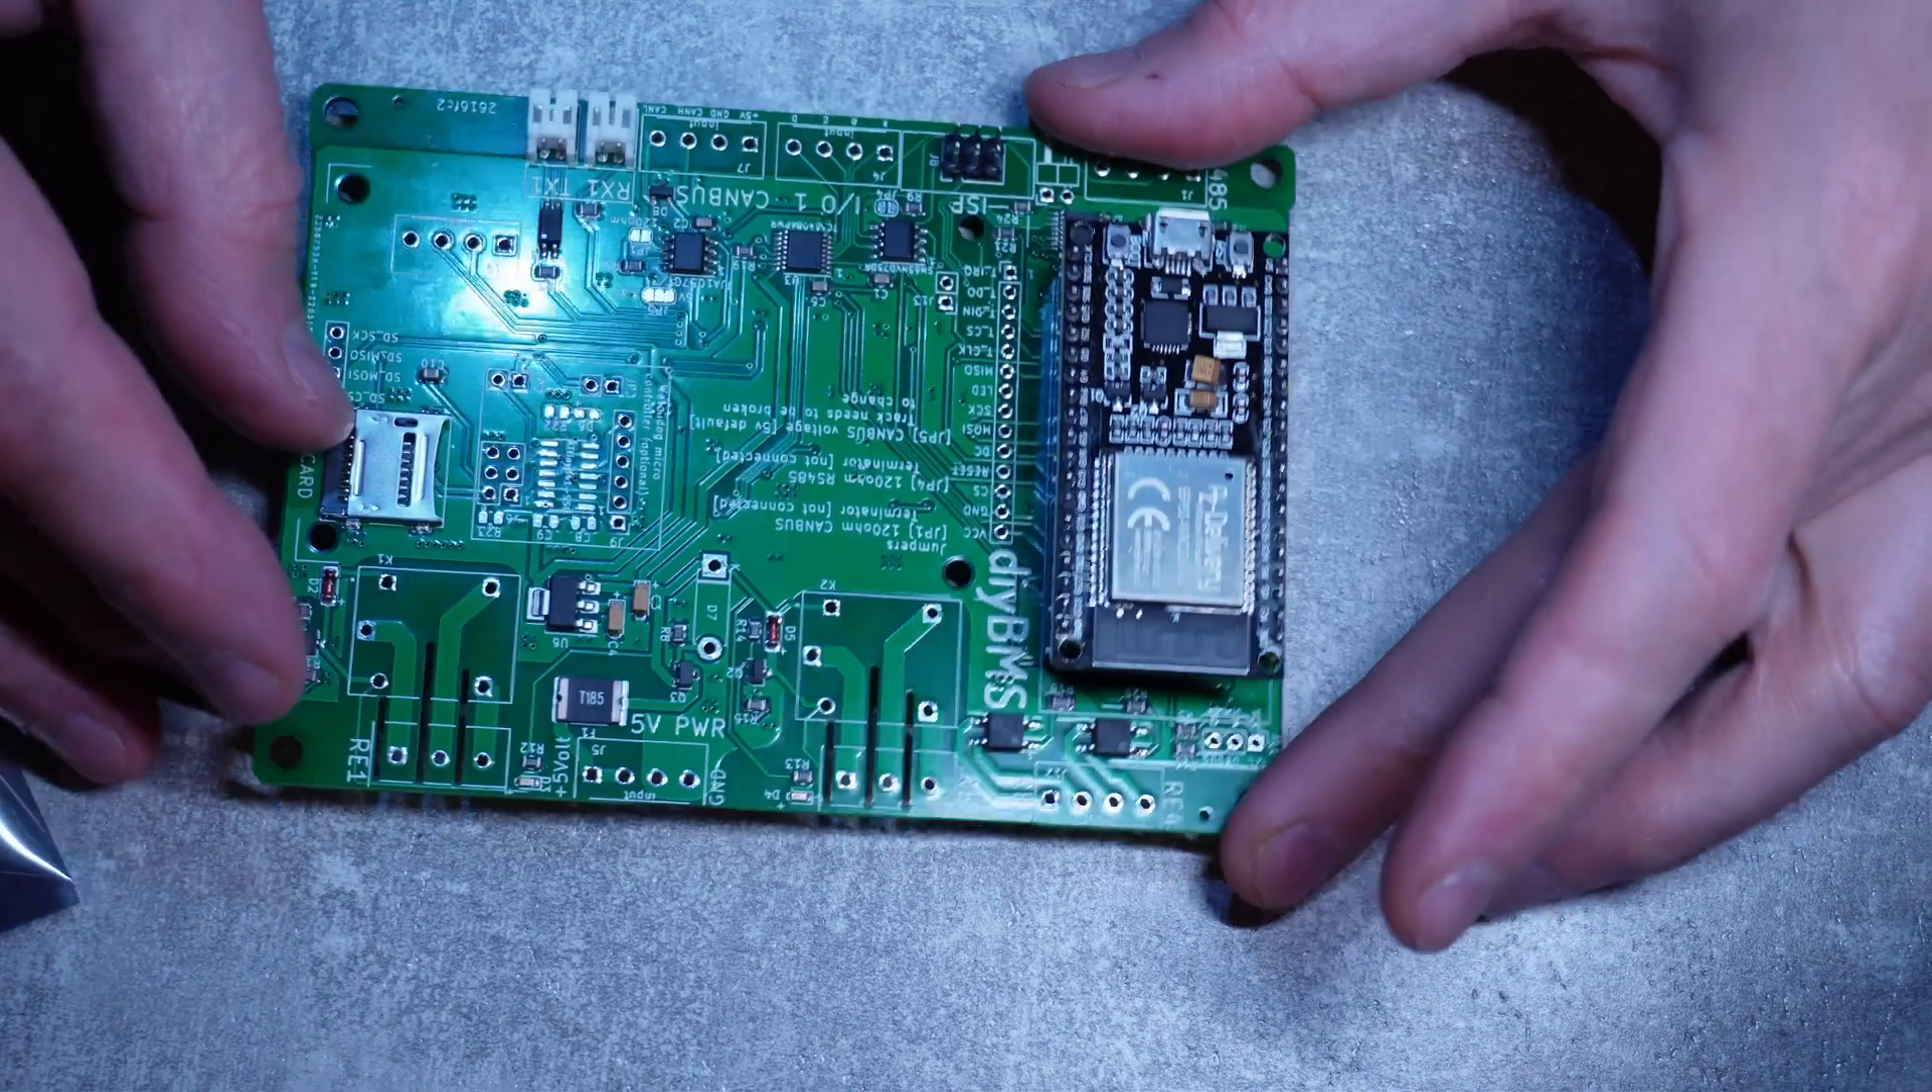I have now assembled a controller module, and this is as much as I have.